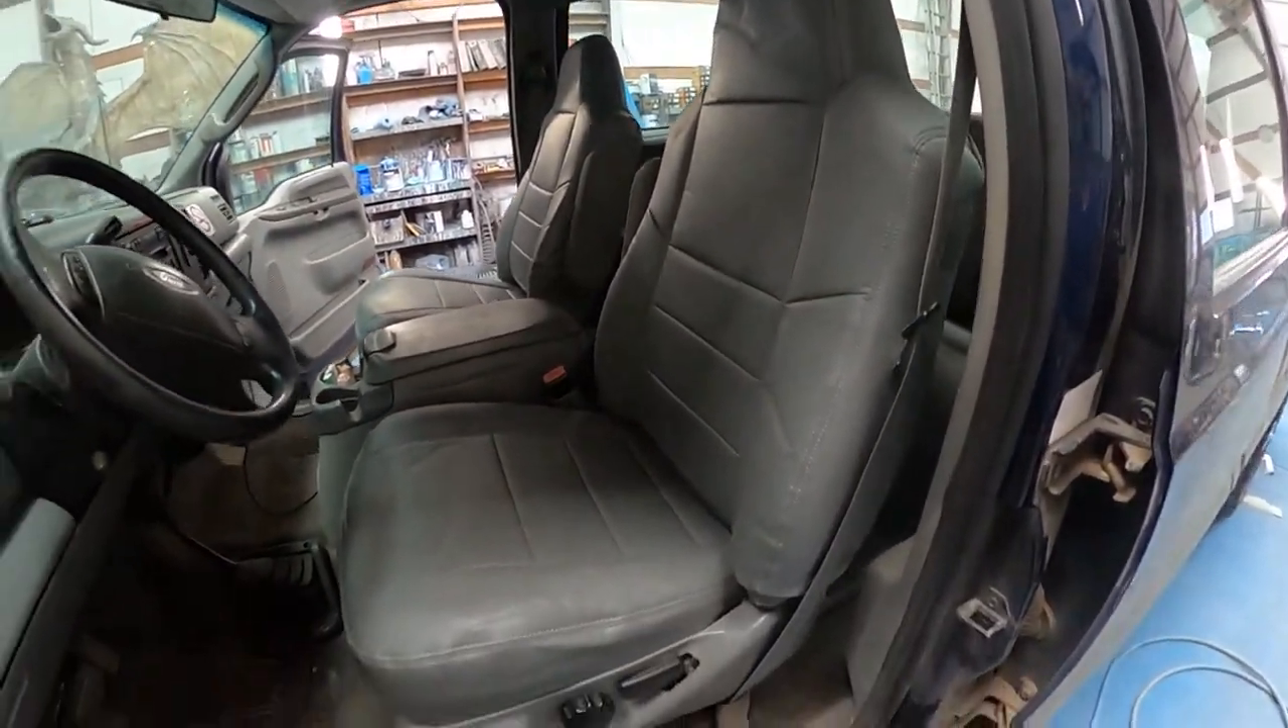All right now we got seats all done they're all in now that's done ready to go.